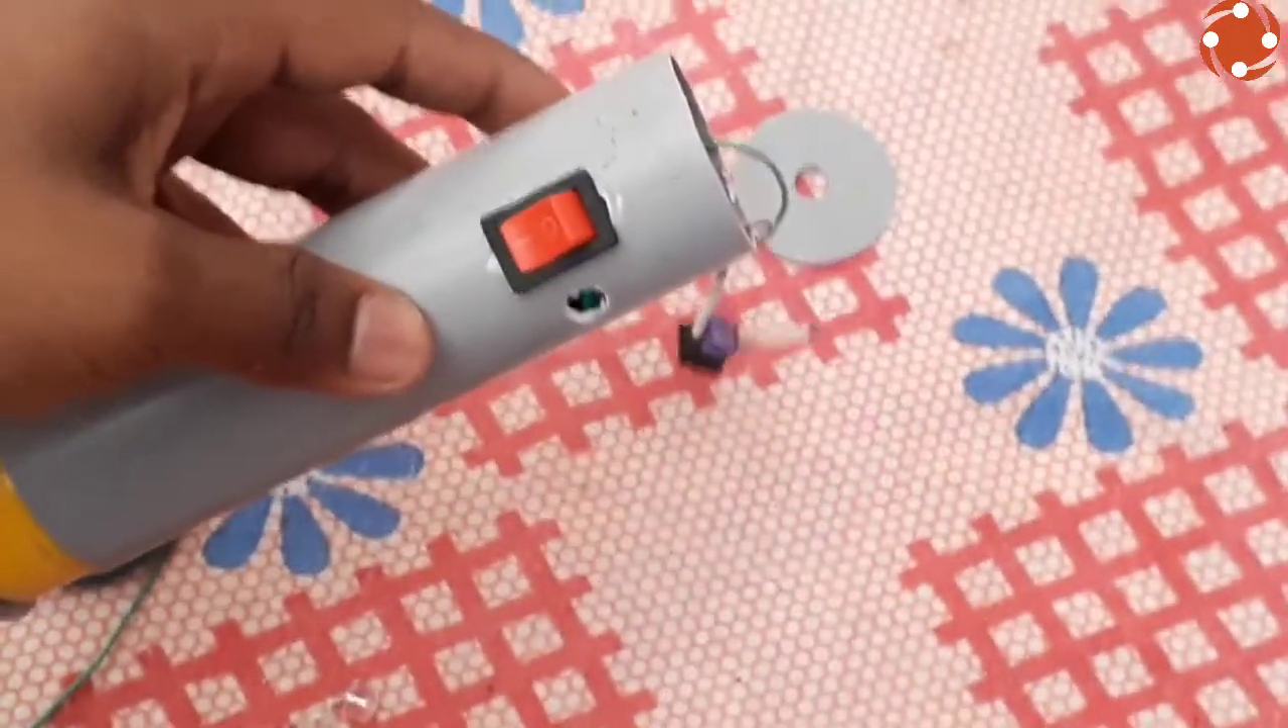ये switch लग गया है अपना।